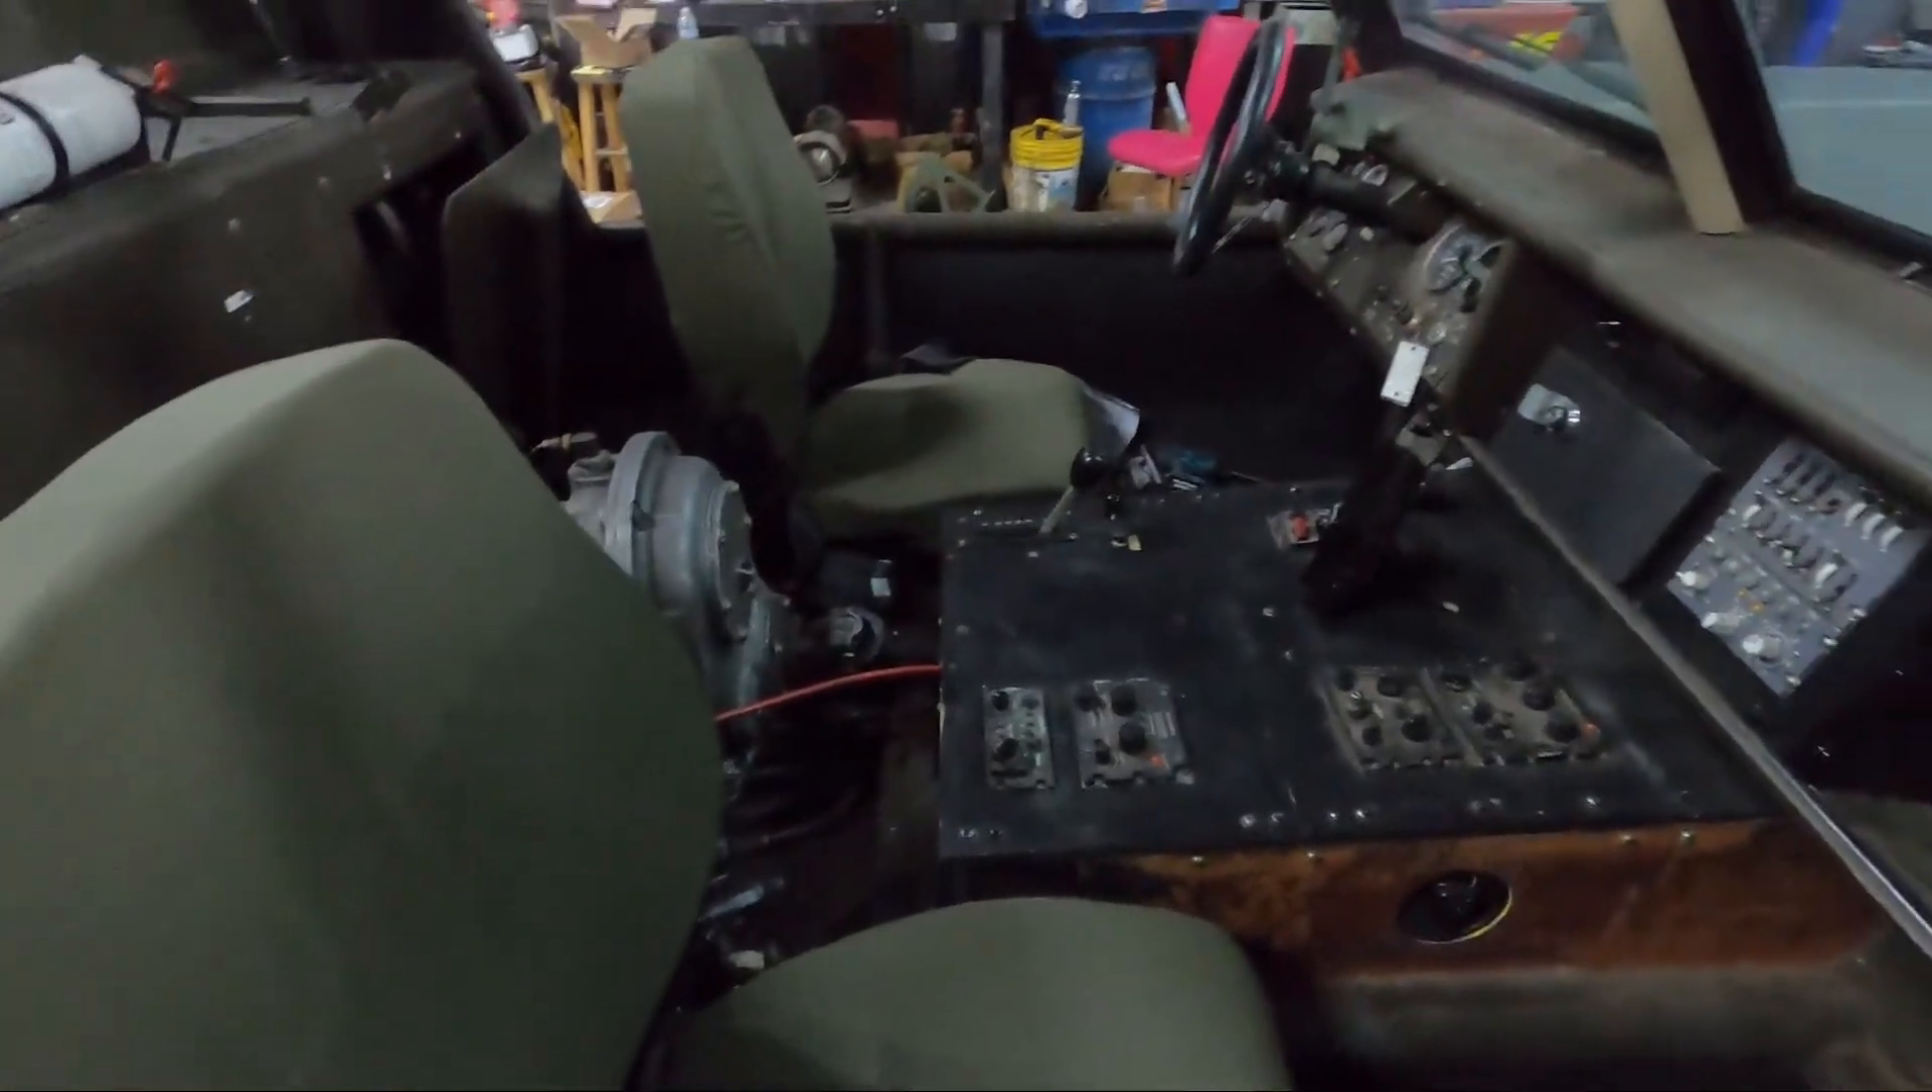Got the seats in.